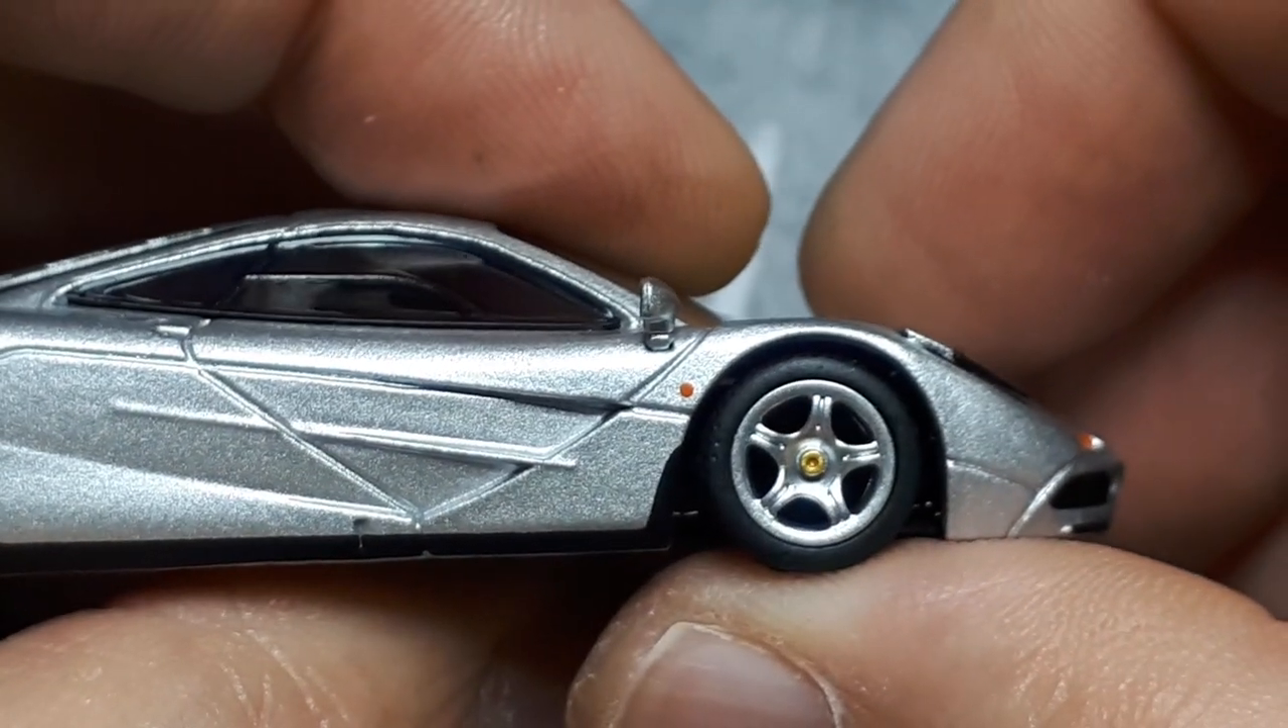Now what I'm not liking is the gappiness of this tire. It looks too small.